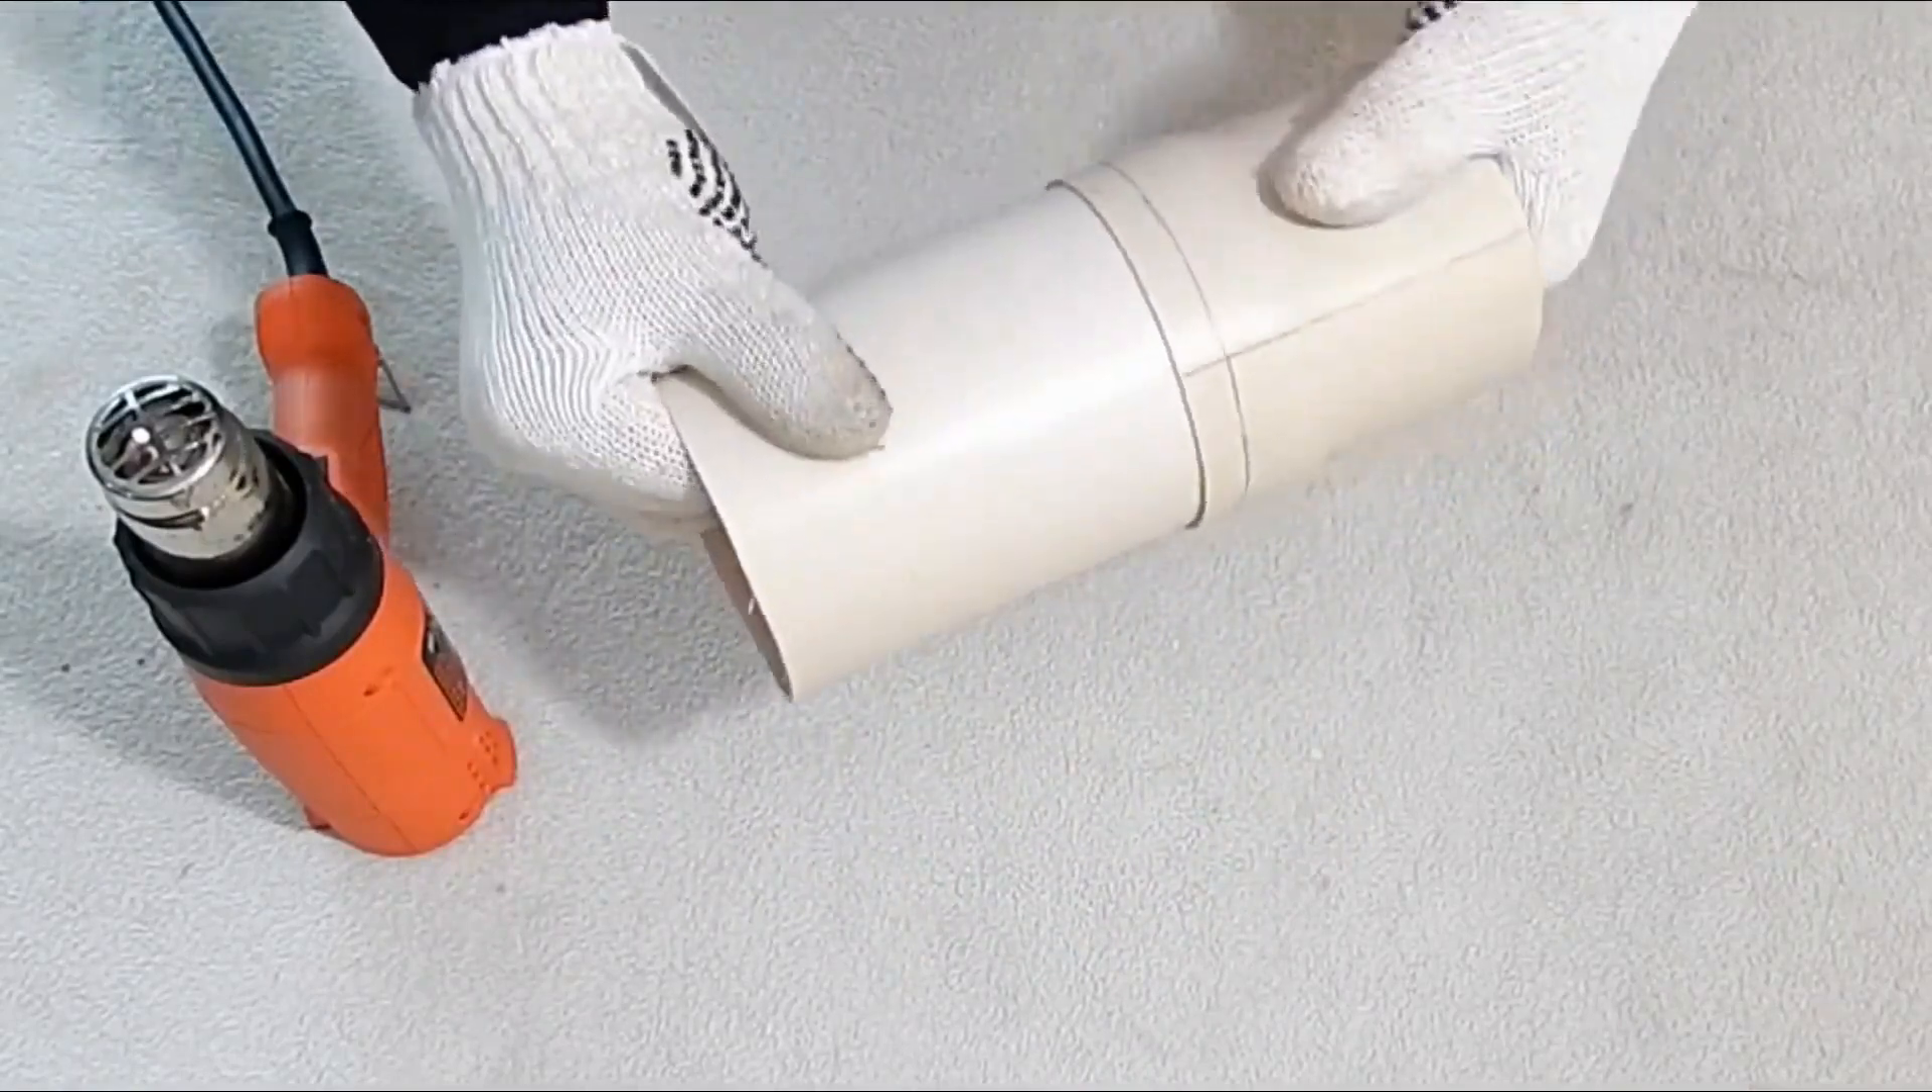Então, prontinho. Já encaixei um cano dentro do outro.